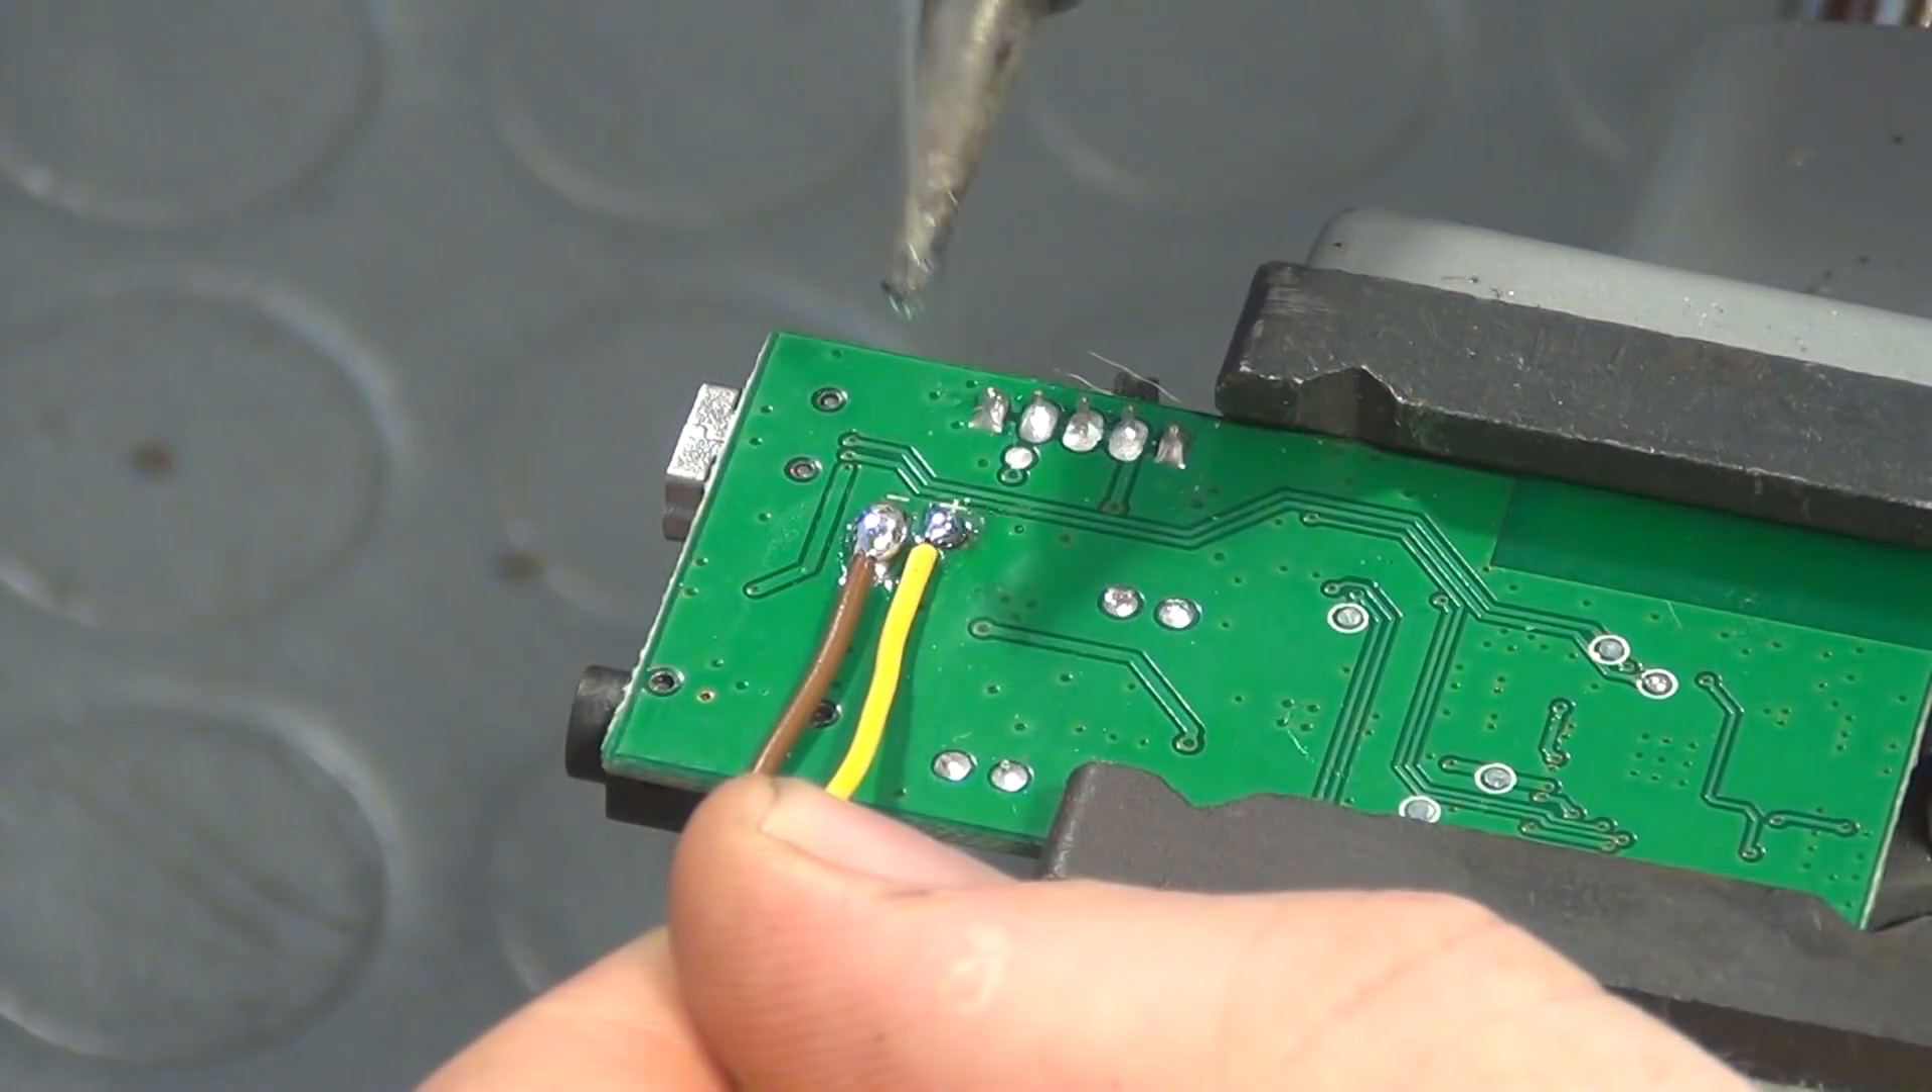After the battery is gone, two wires are soldered in its place.